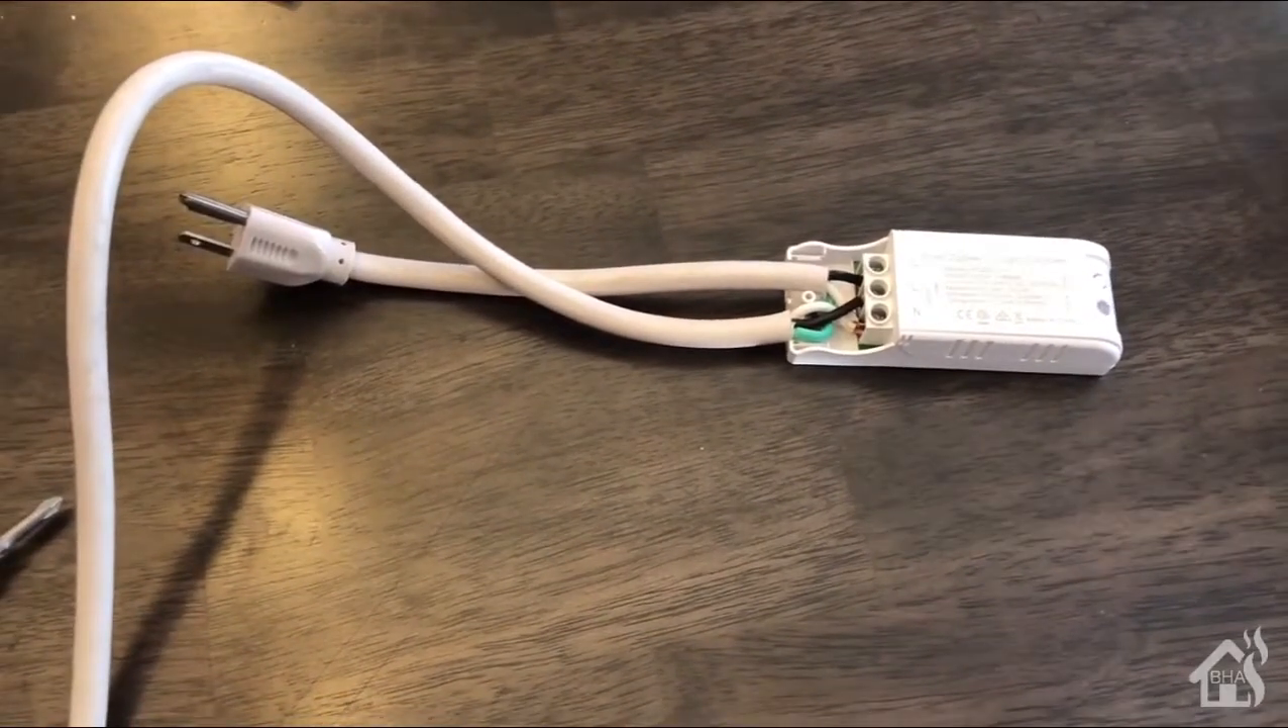And here we are, we've got it all wired up. I just need to put the little cover back on and then we are ready to test it out.